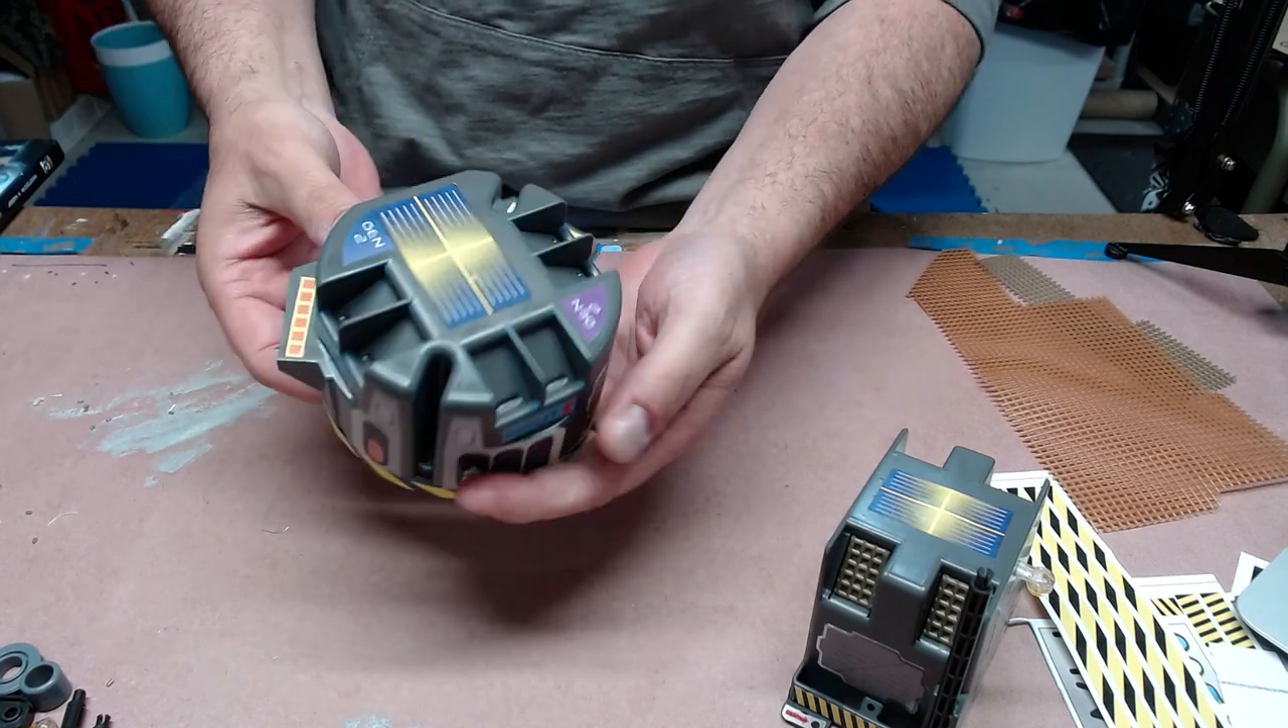You can see I've got various stickers put on it, including at the top here.